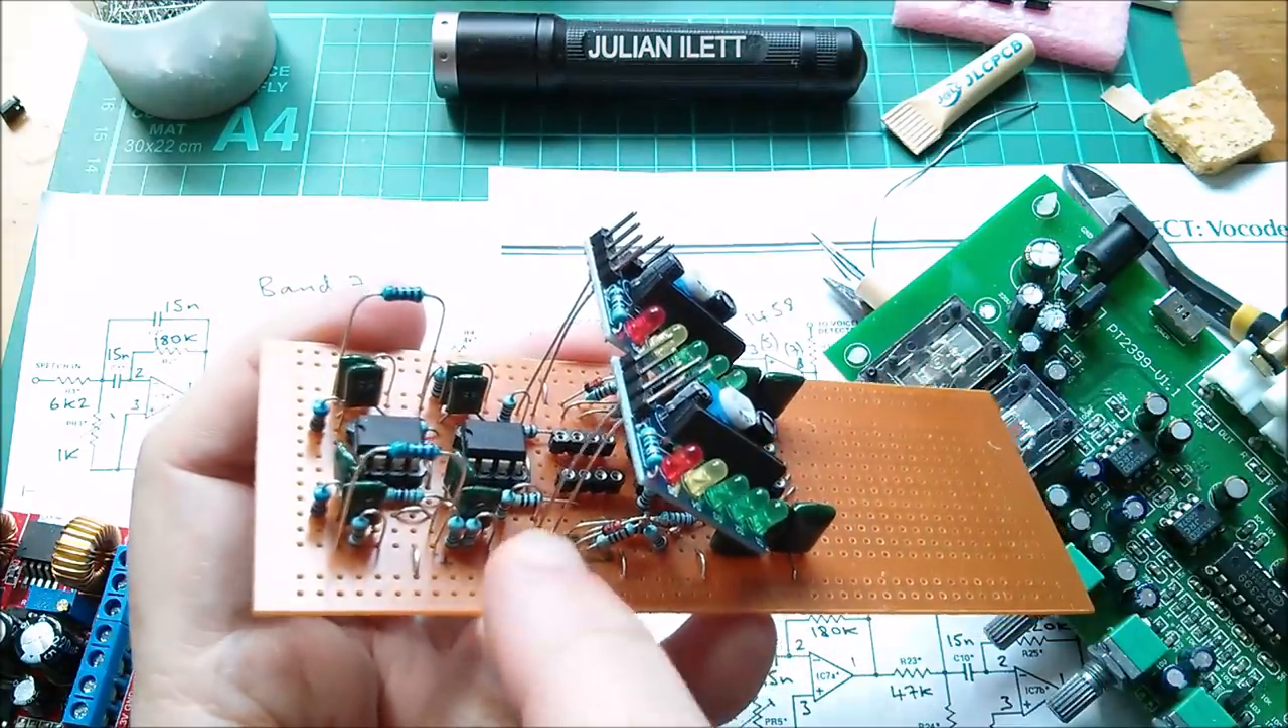Right, I've soldered these two VU meter boards on there.